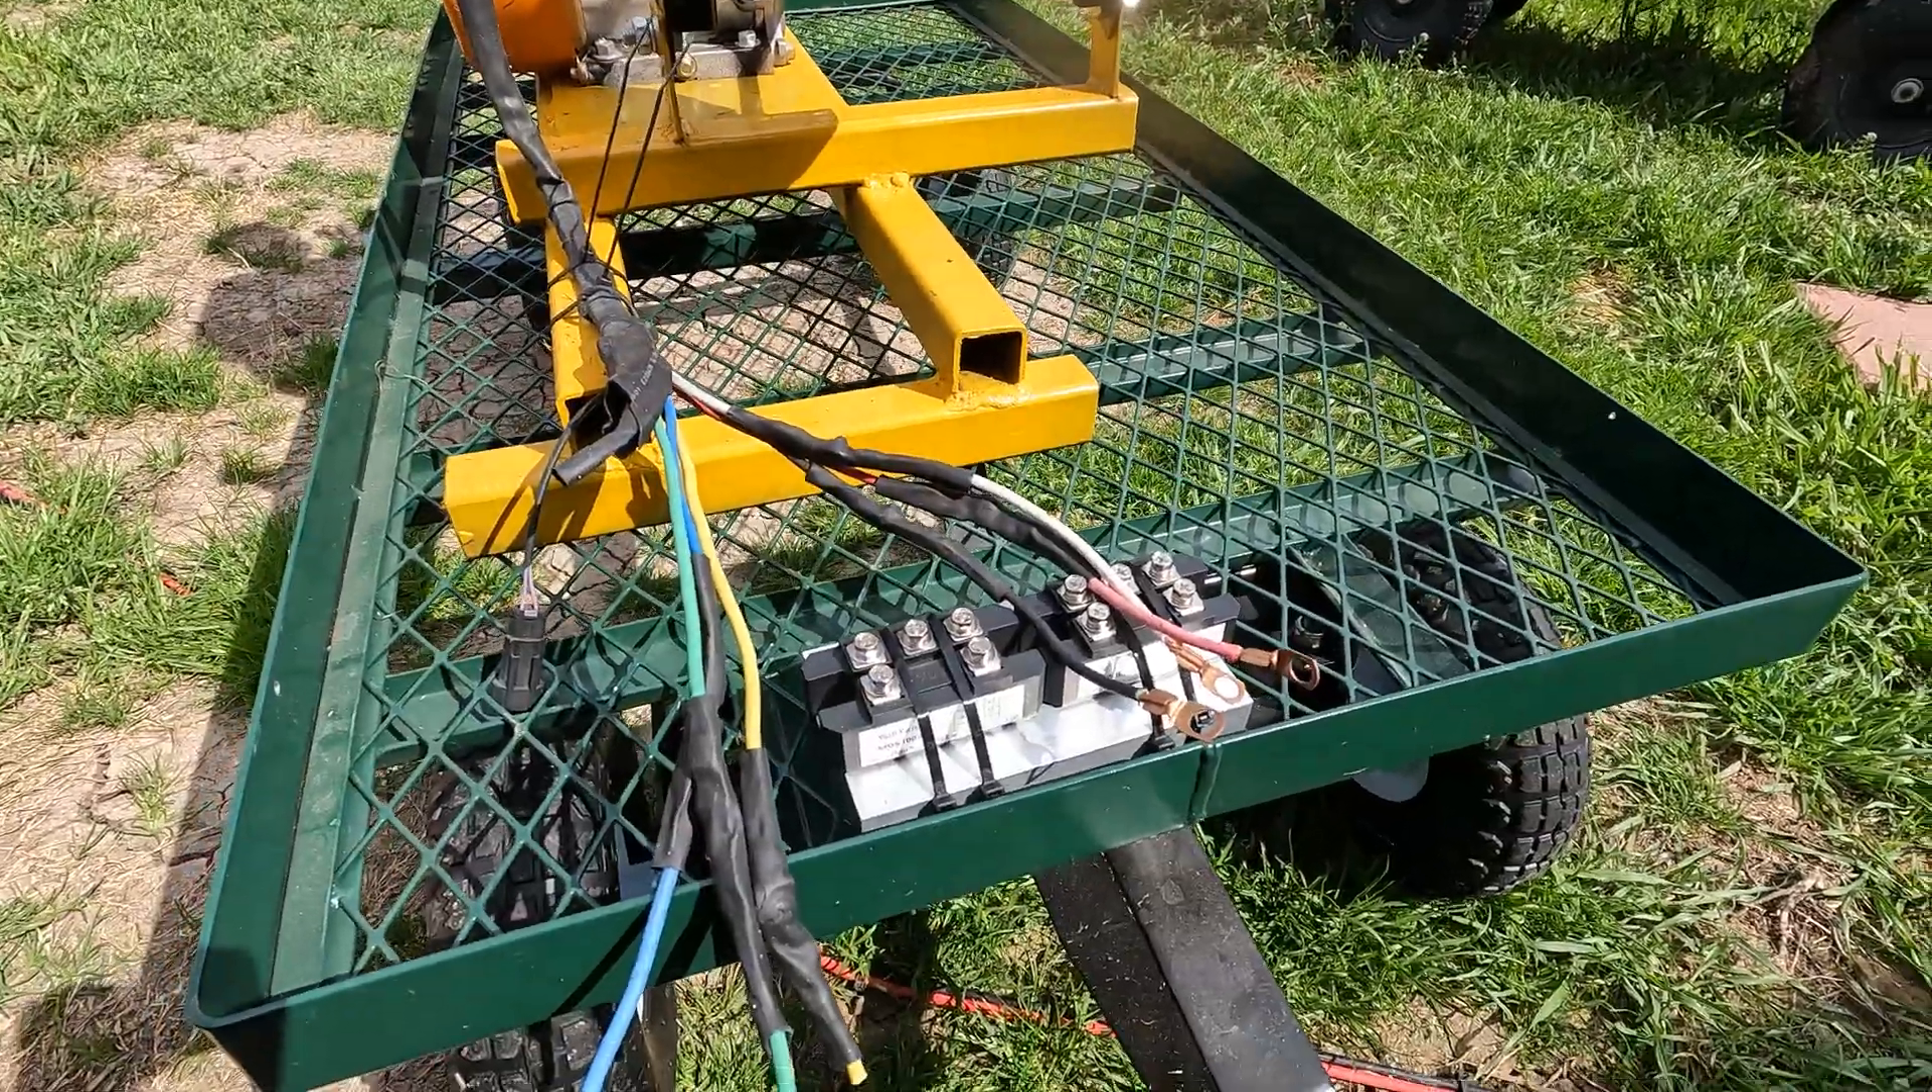I did go ahead and mount both rectifiers on this aluminum heat sink. I did not use bolts because I just didn't have anything to do it with.